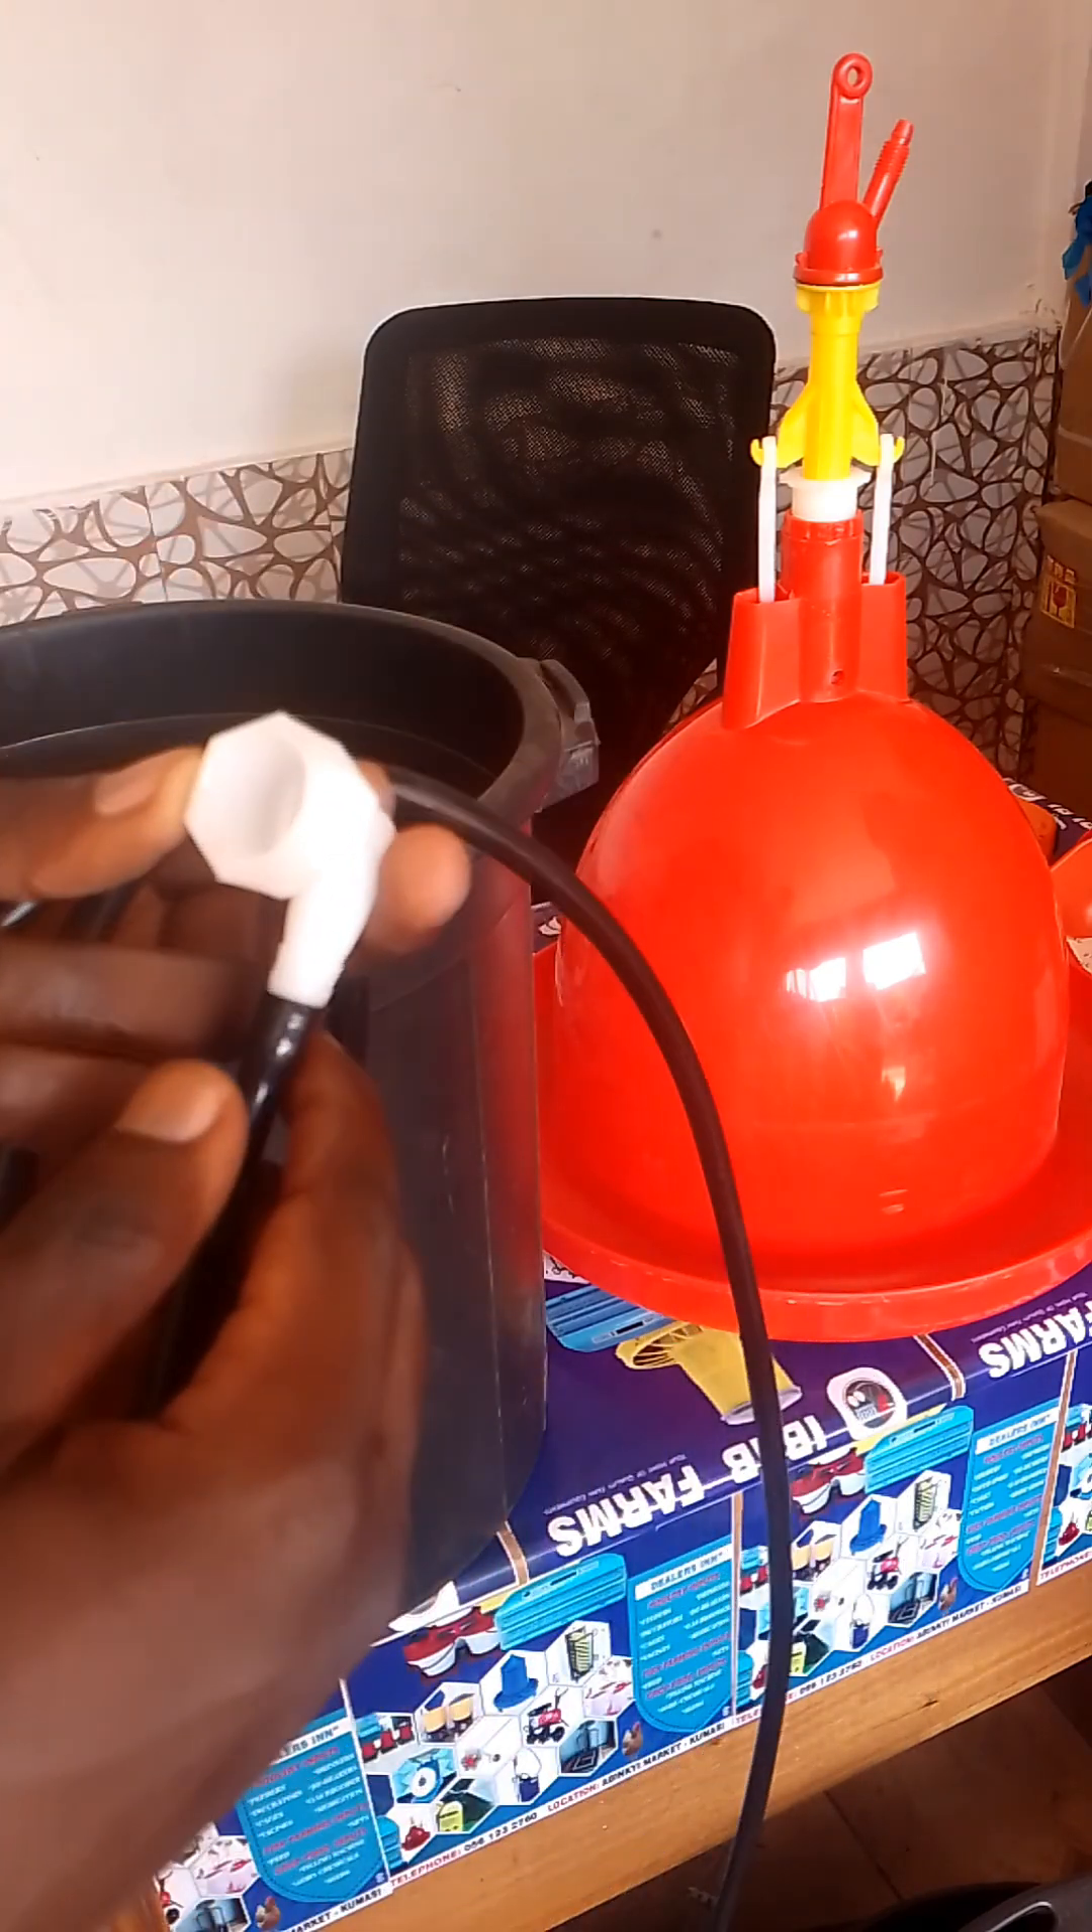Here's our water hose and then we've connected this outlet to the water hose.